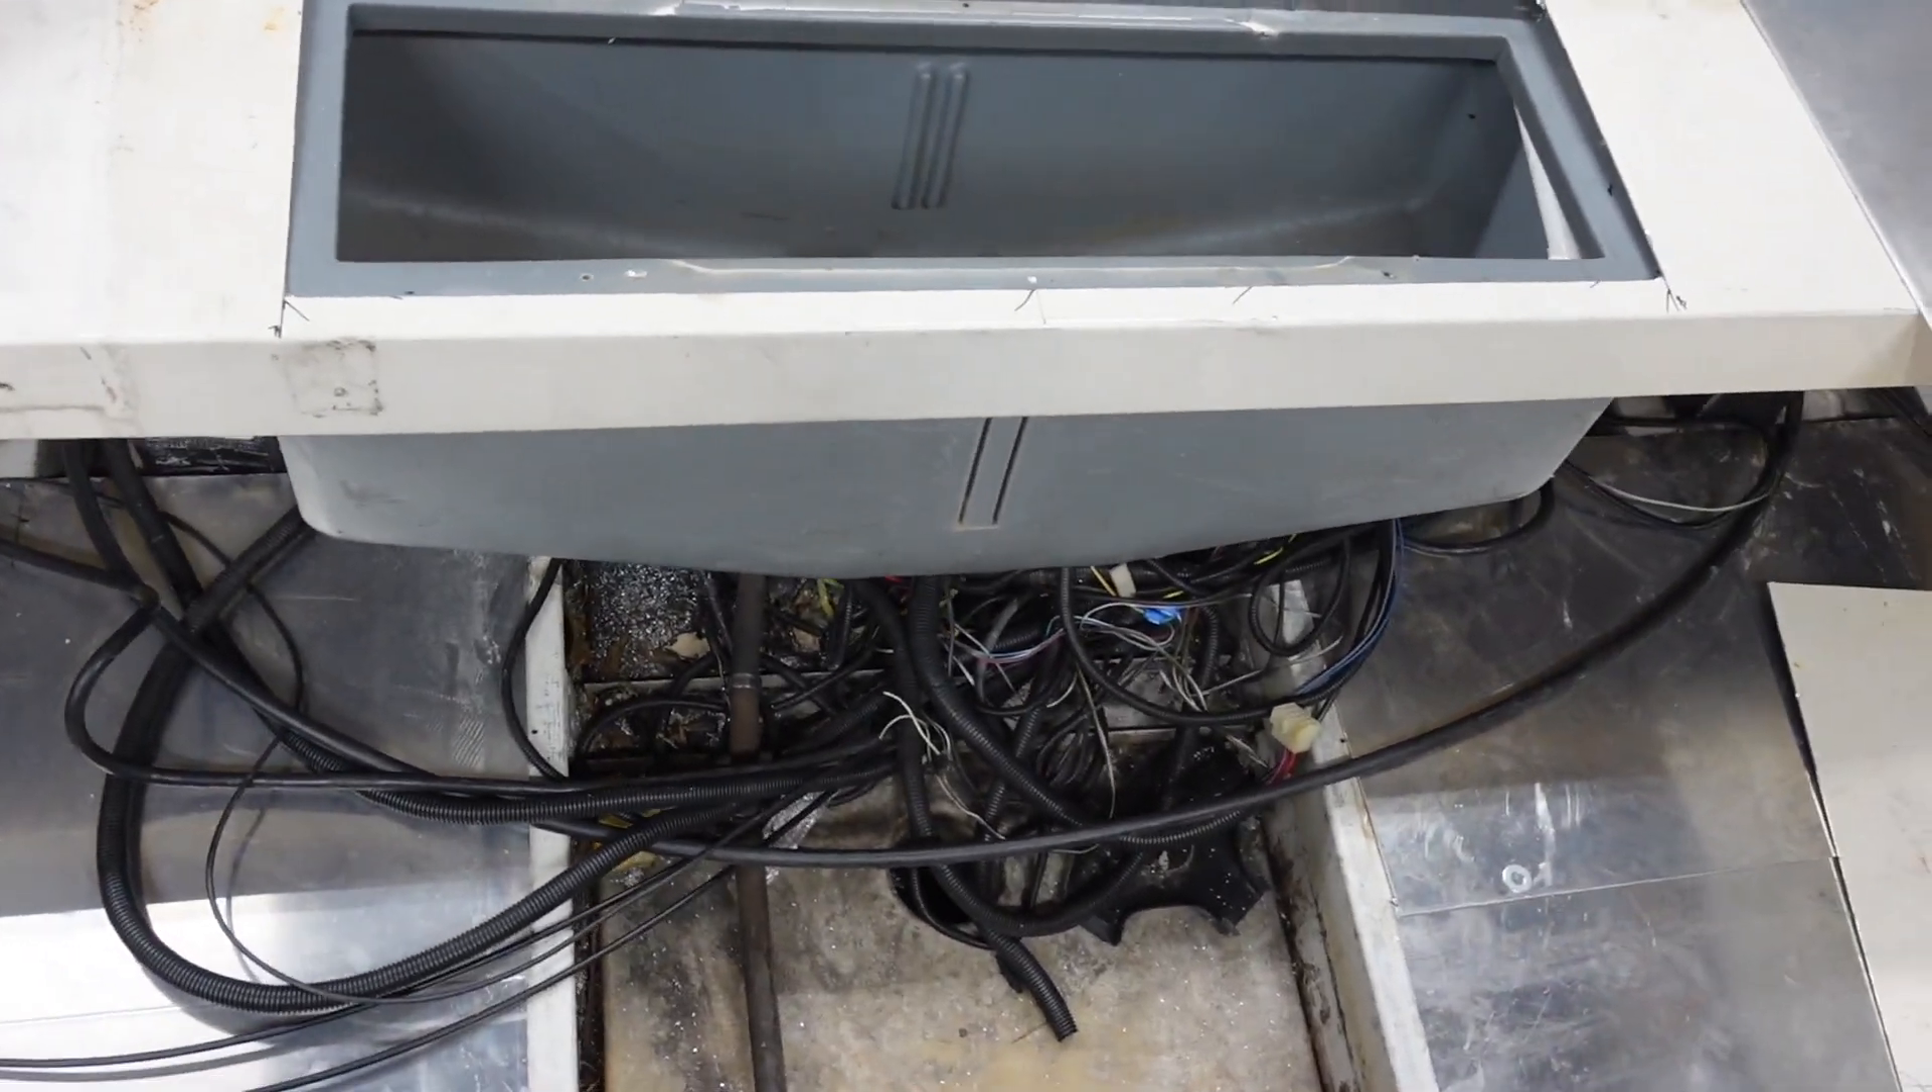This was the original front live well and man it just fit just fit perfect.